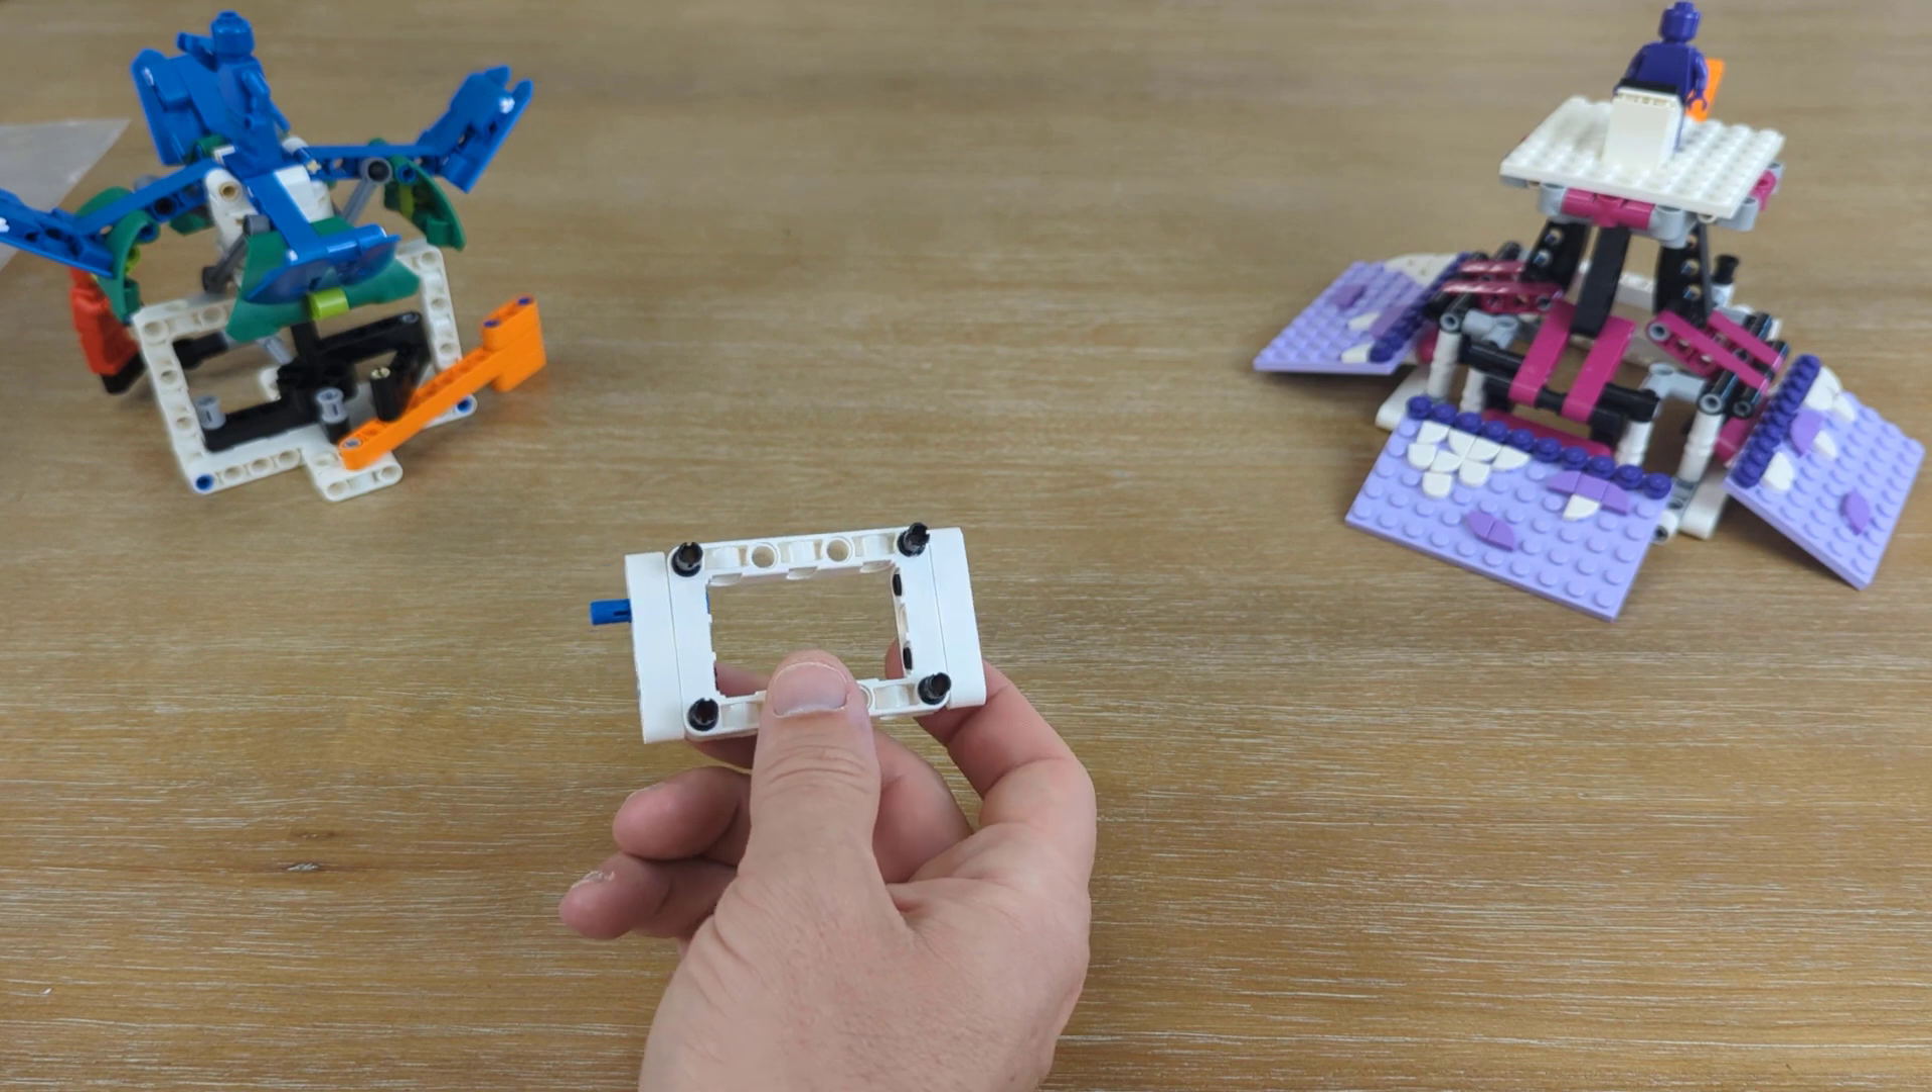That extra long blue piece hangs over just a little bit.